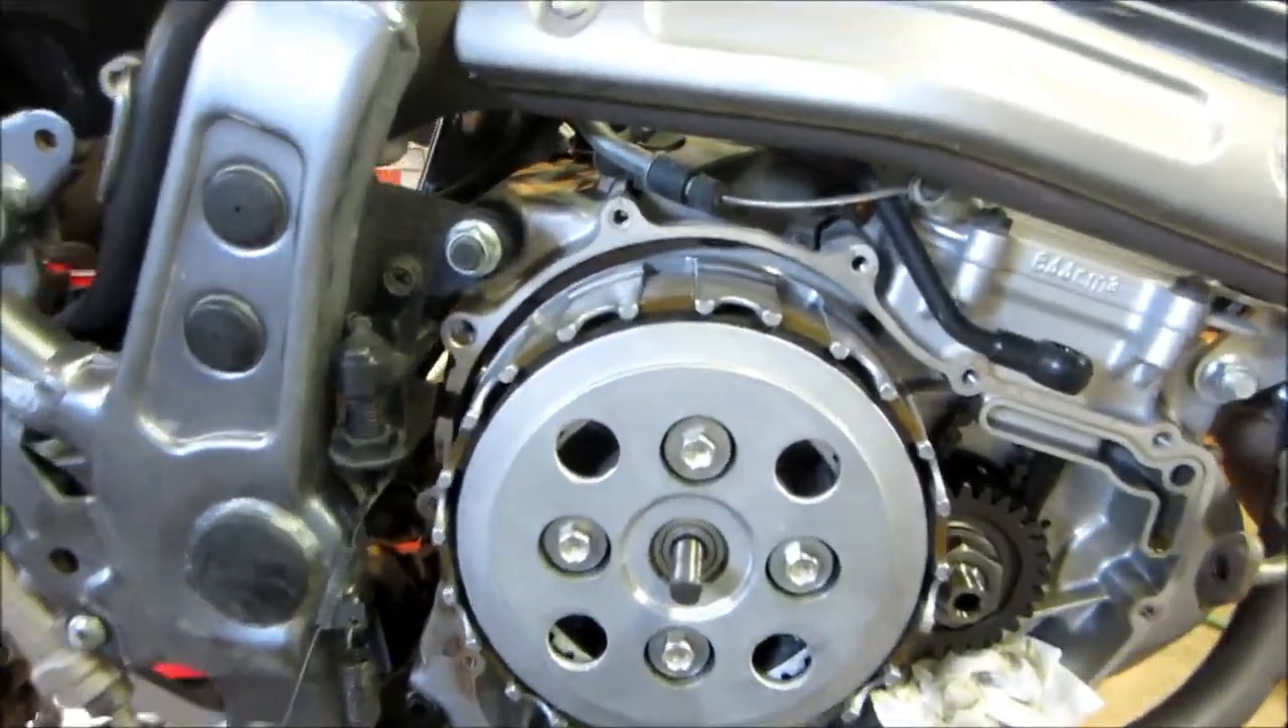I've got the clutch side cover off.